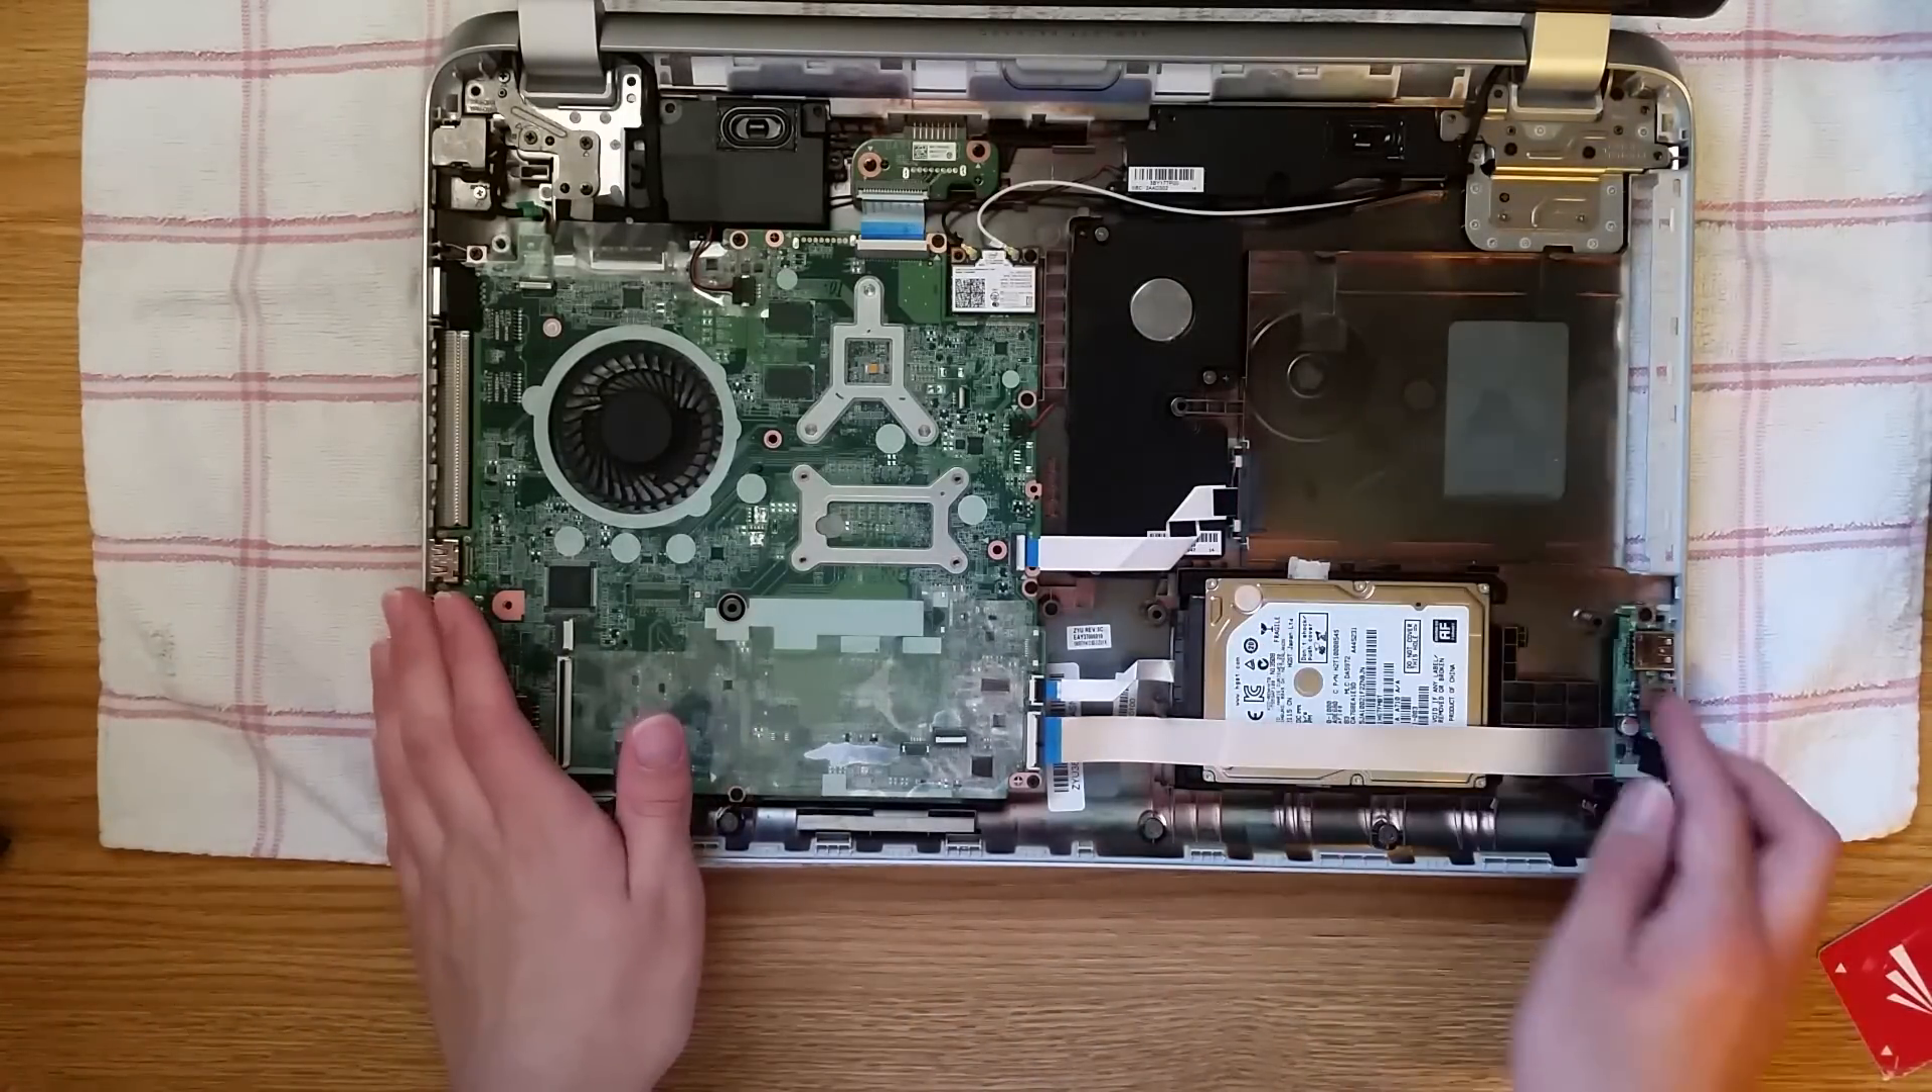Um, now you have access to your motherboard.